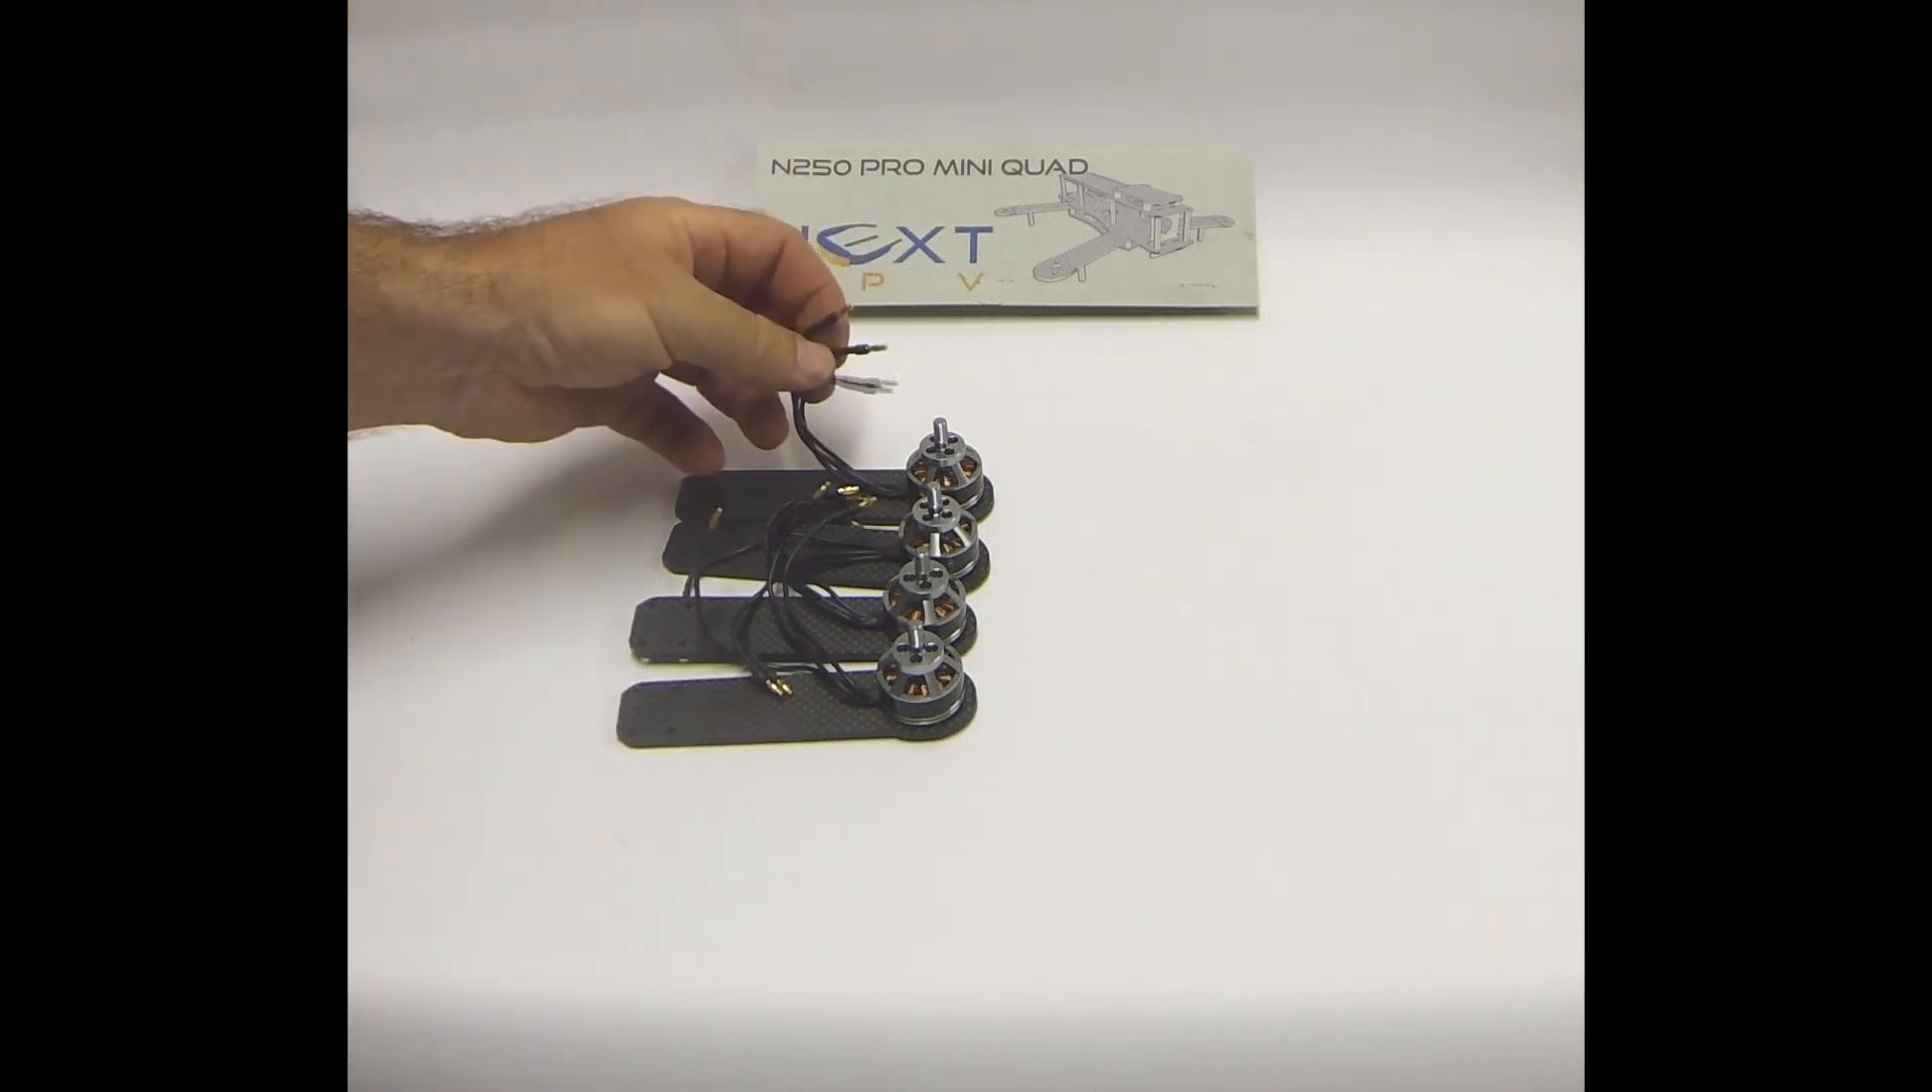So these are the motors mounted to the arms.